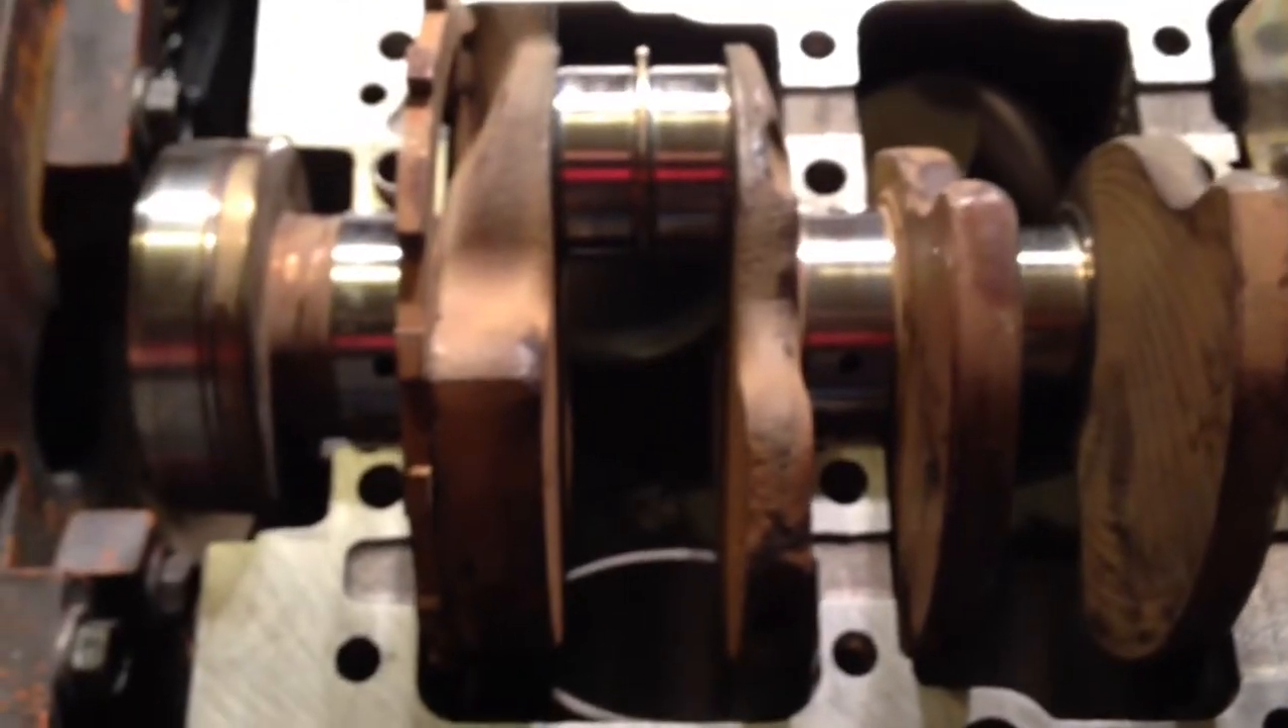Okay so the crank is set in place now into the half of the bearings that are set in the block.